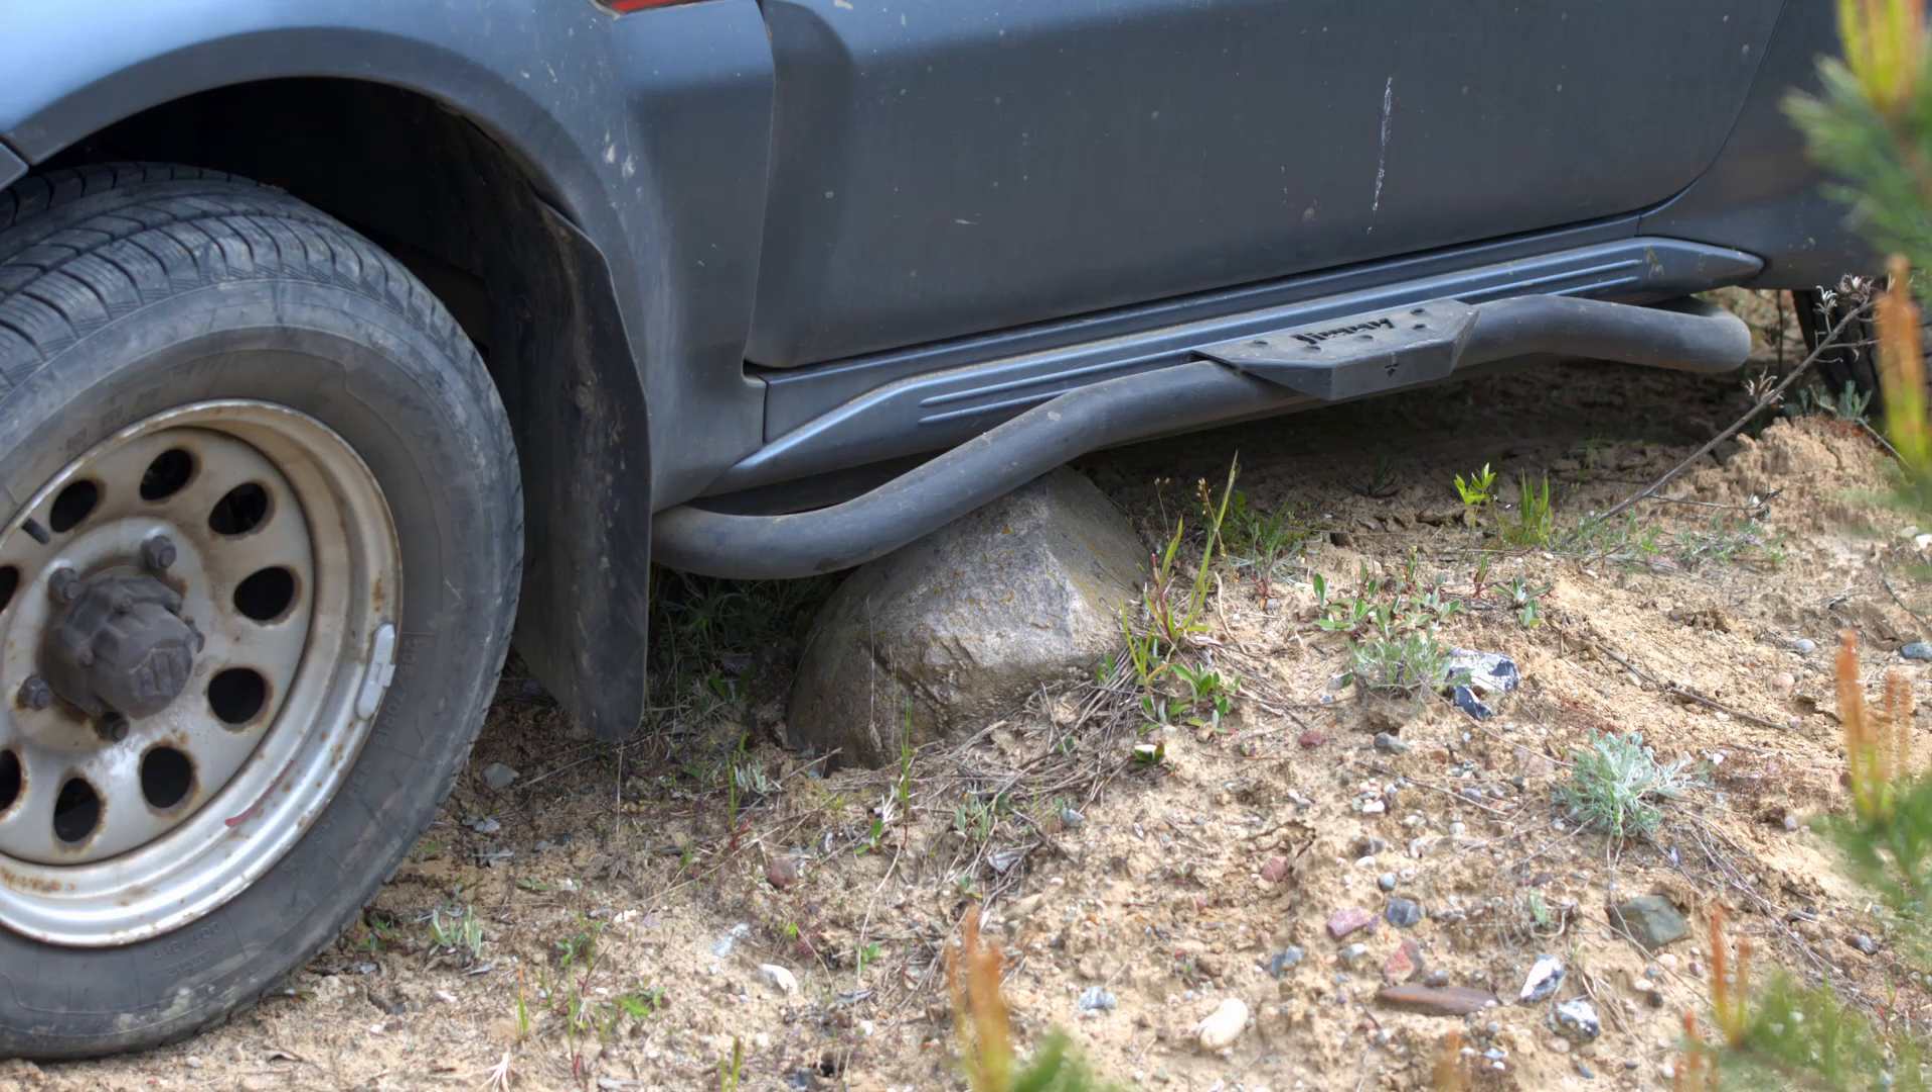Die Rockslider sind nun am Suzuki Jimny installiert.